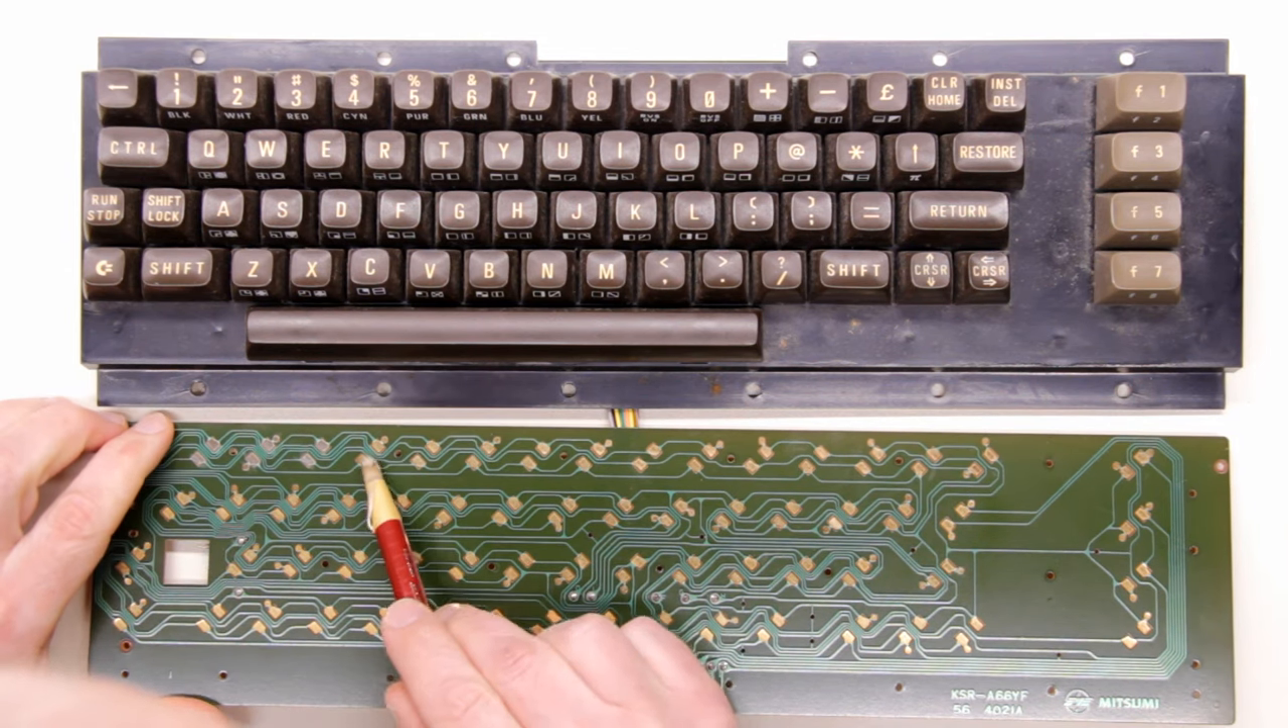And now with all the screws removed, I'm able to separate the mechanical portion and gain access to the keyboard PCB itself.